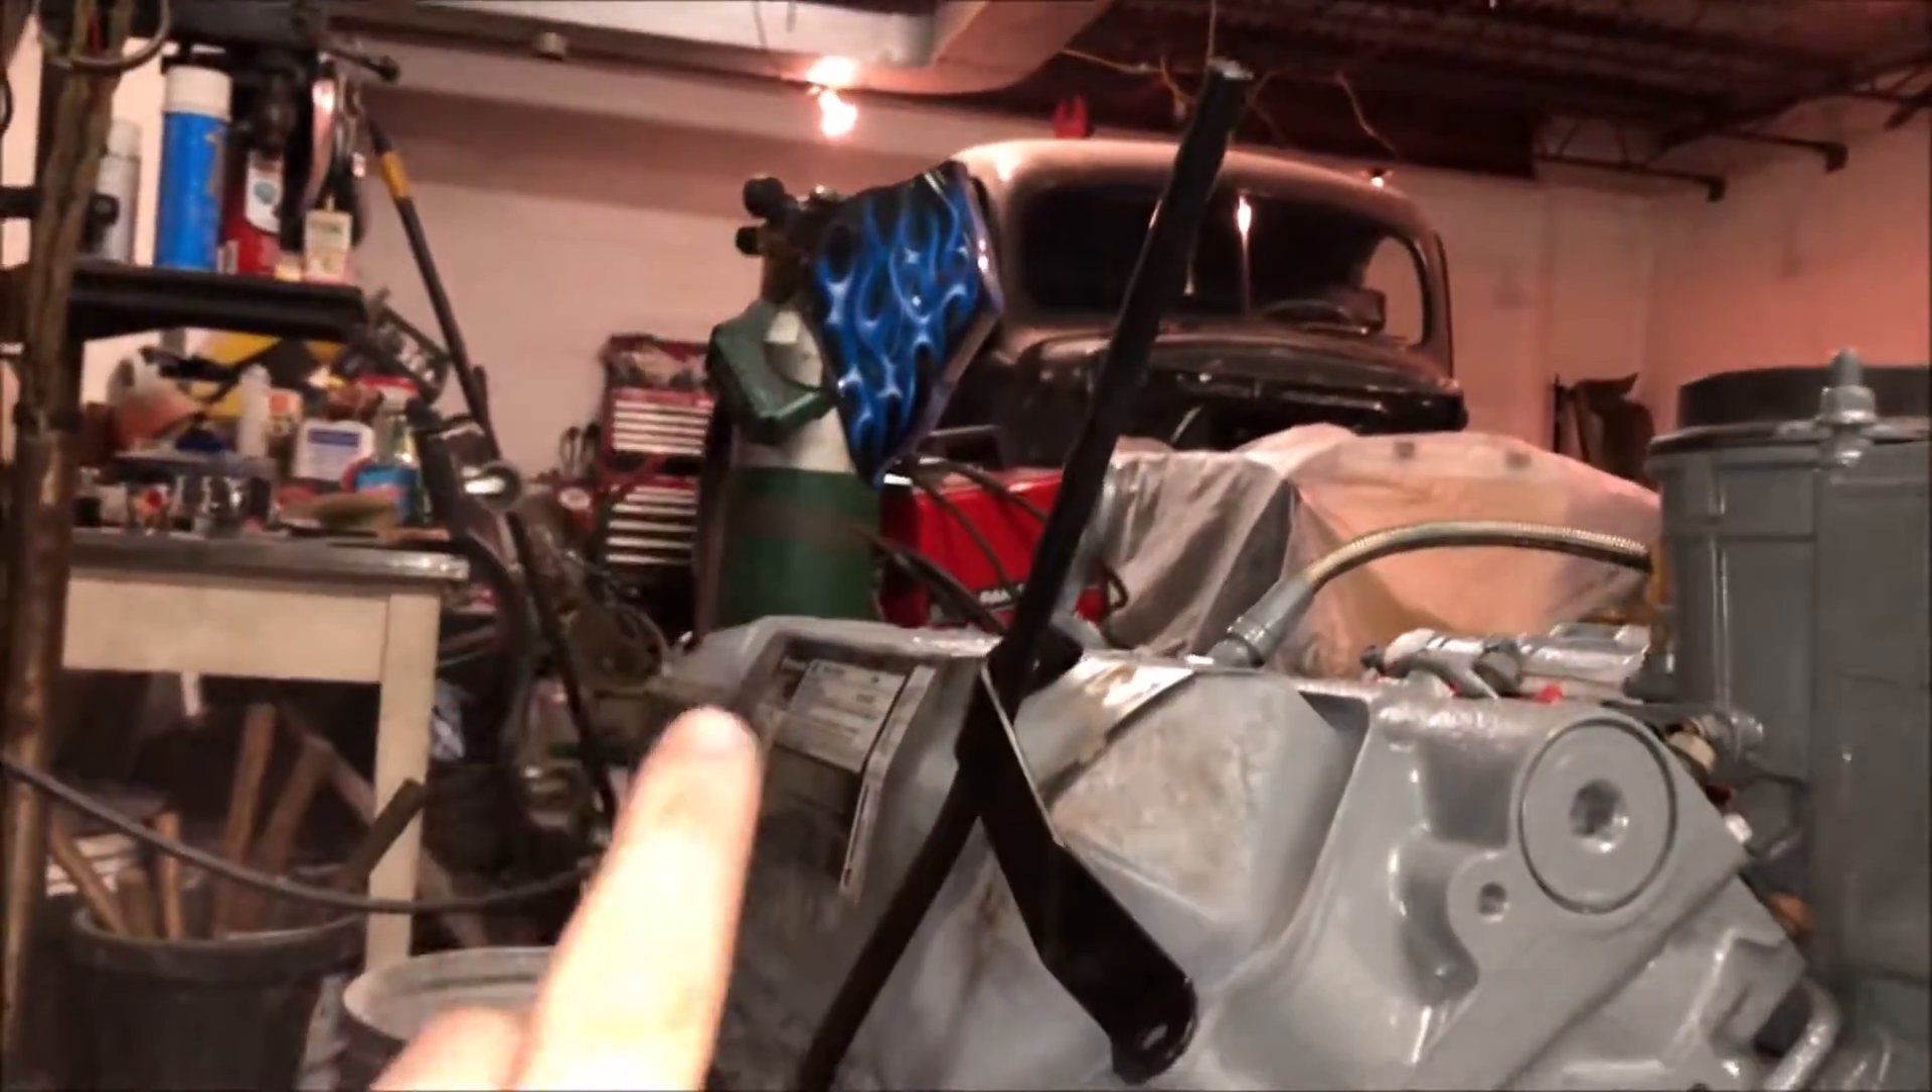Got the new dipstick tube in.